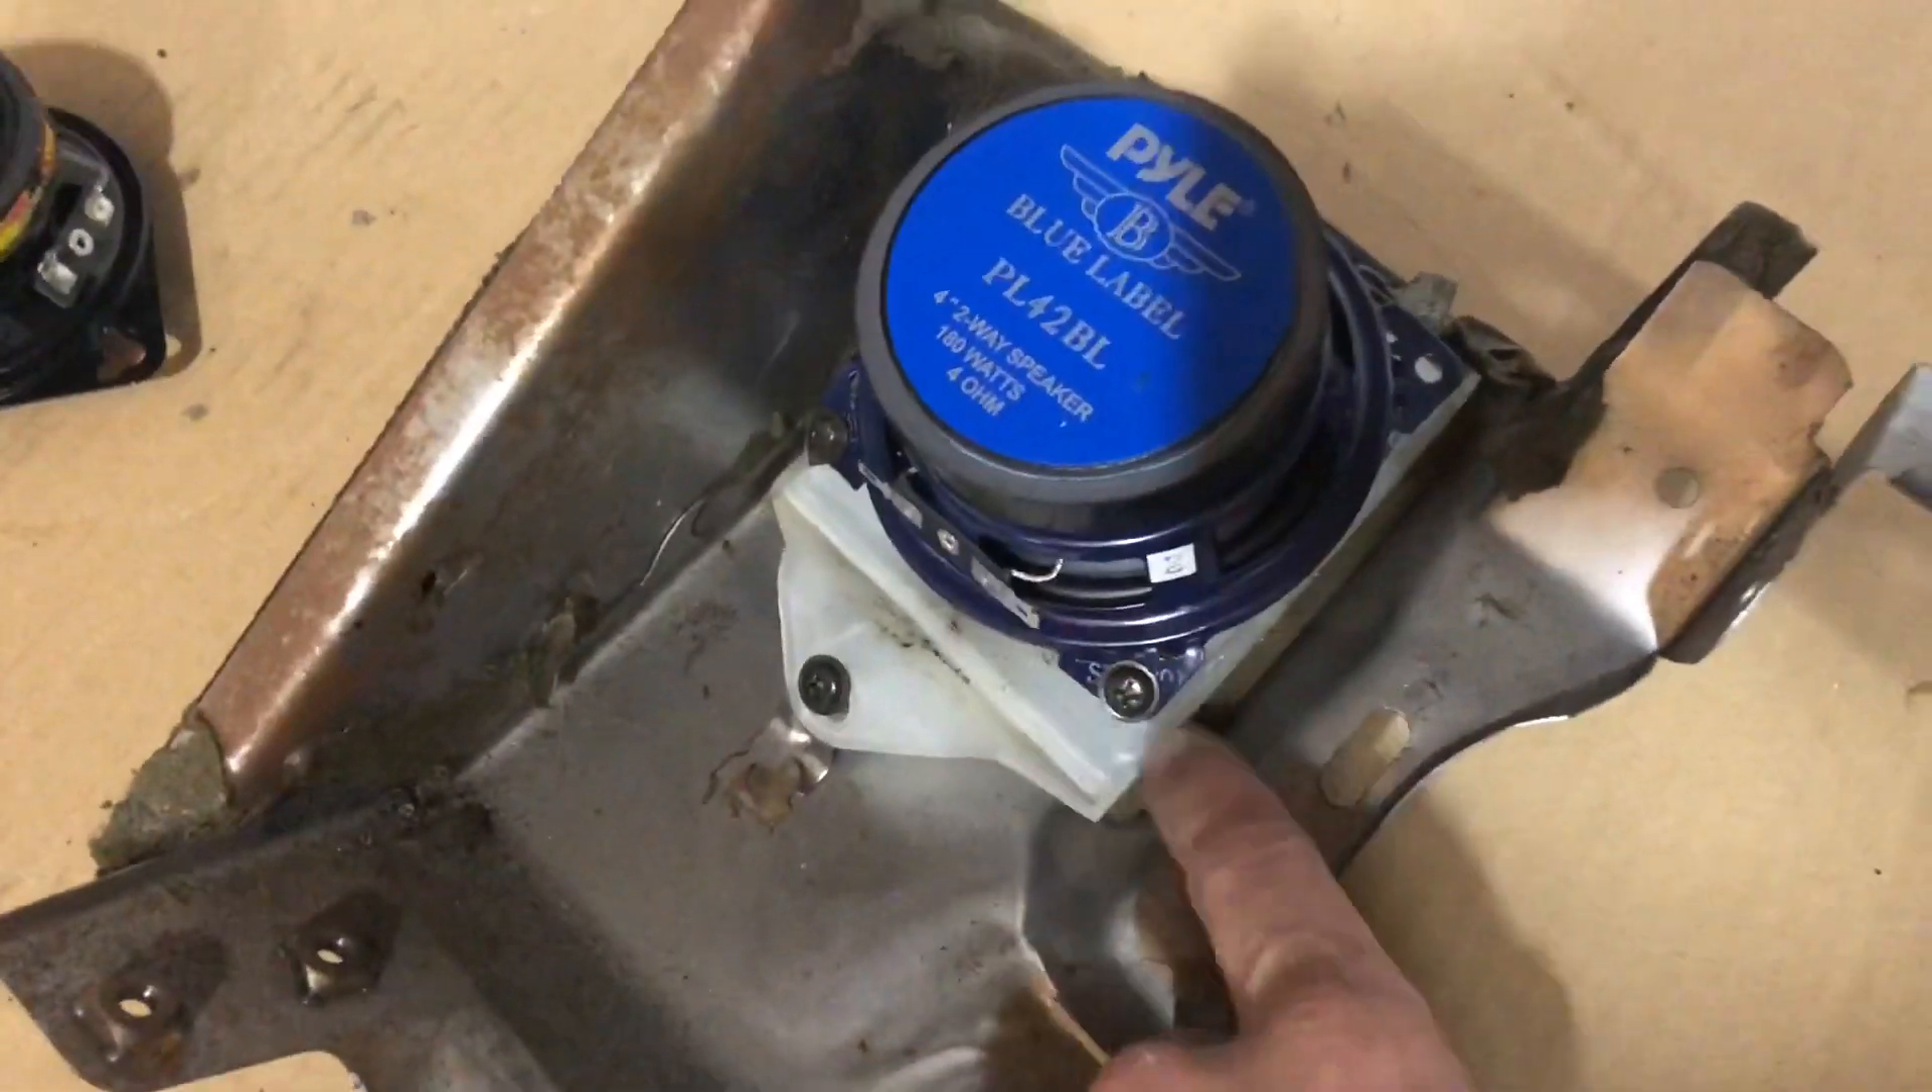And basically I just cut the plastic down and put a four inch speaker in there.